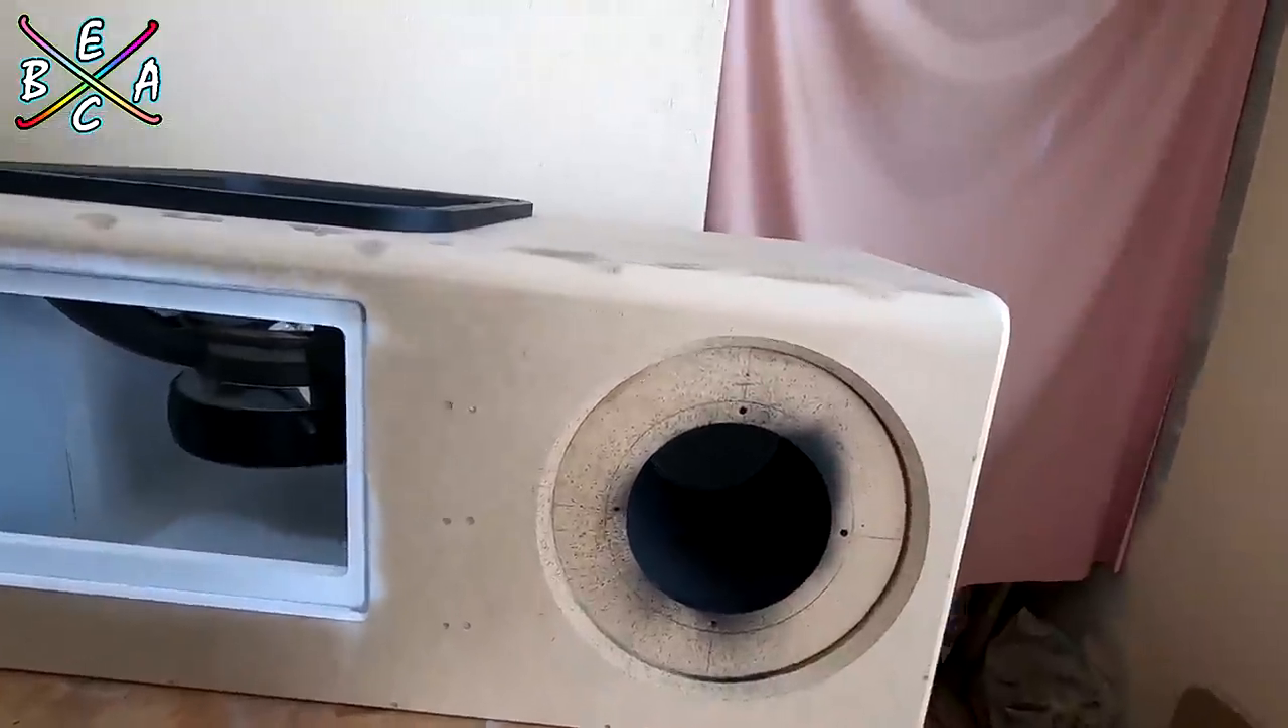Y por supuesto también nos falta el flare.